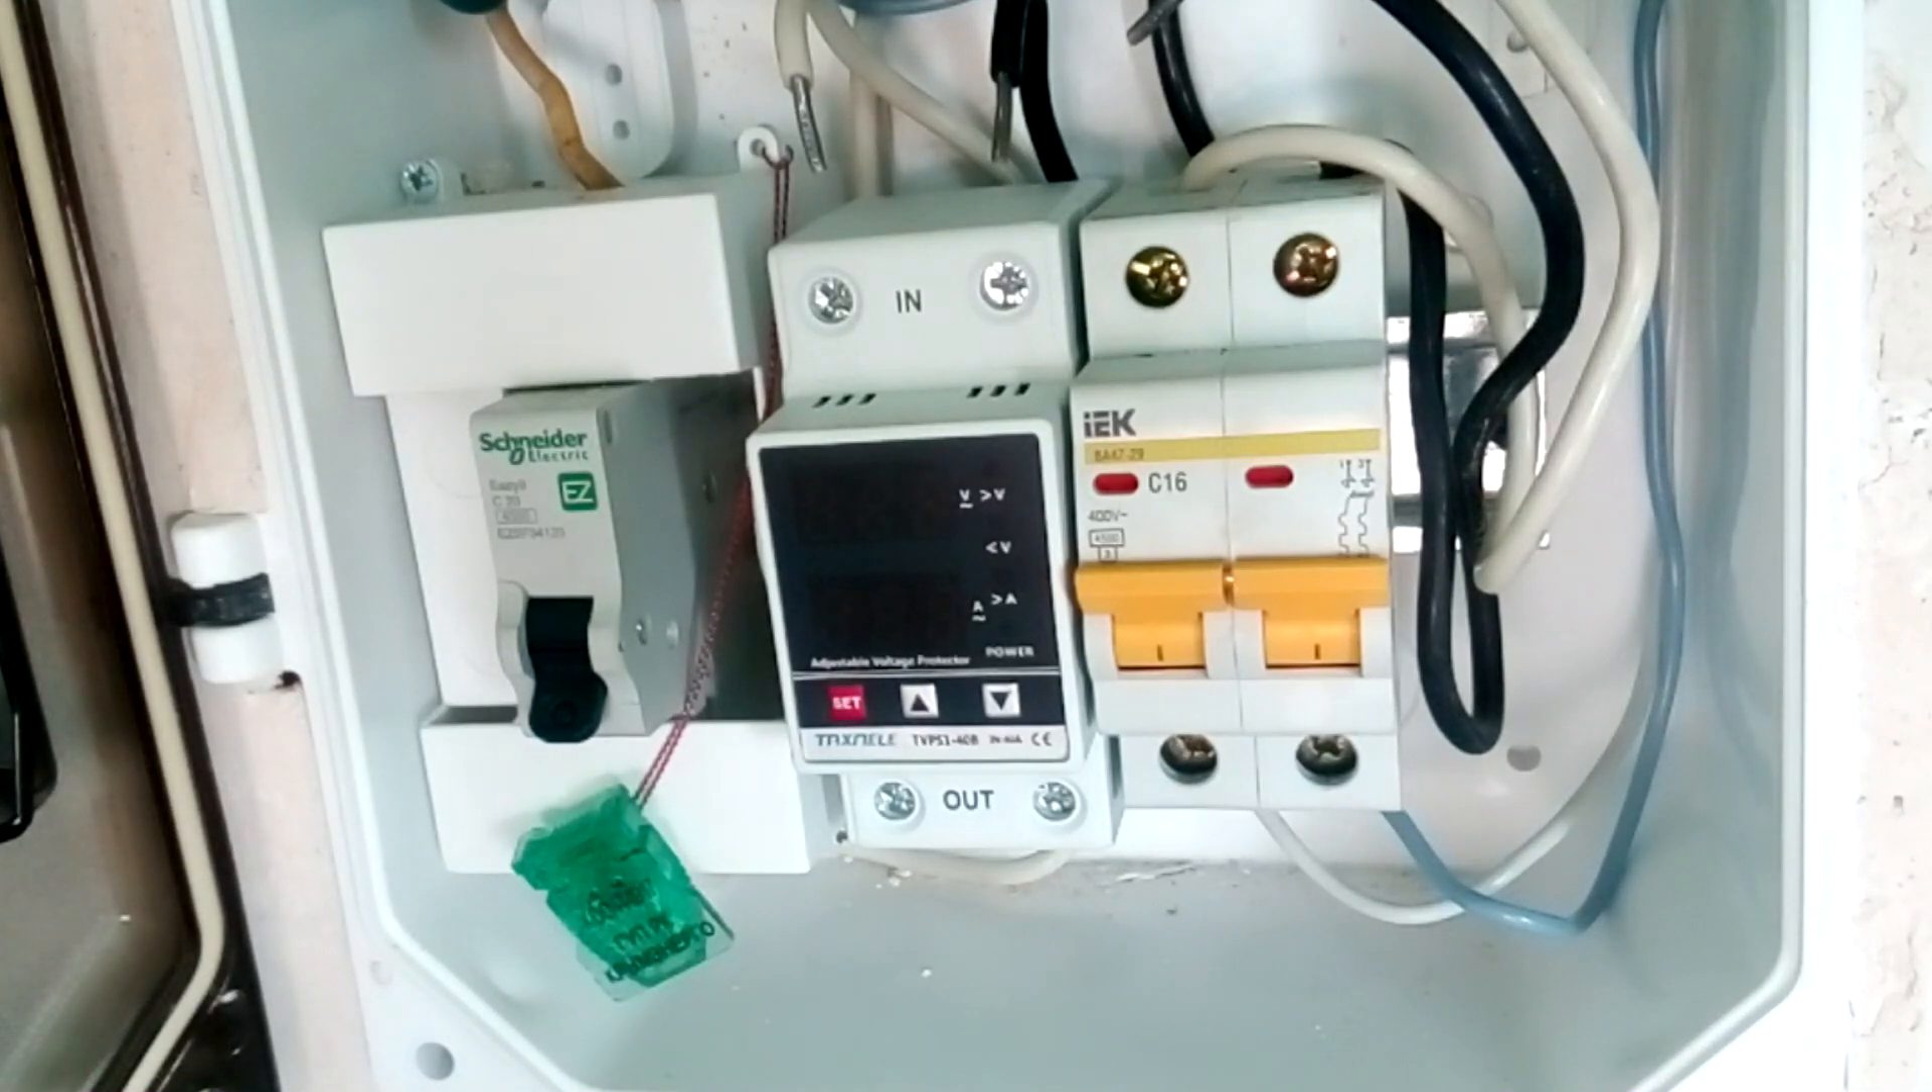Реле напряжения установили. Теперь будем его подключать.